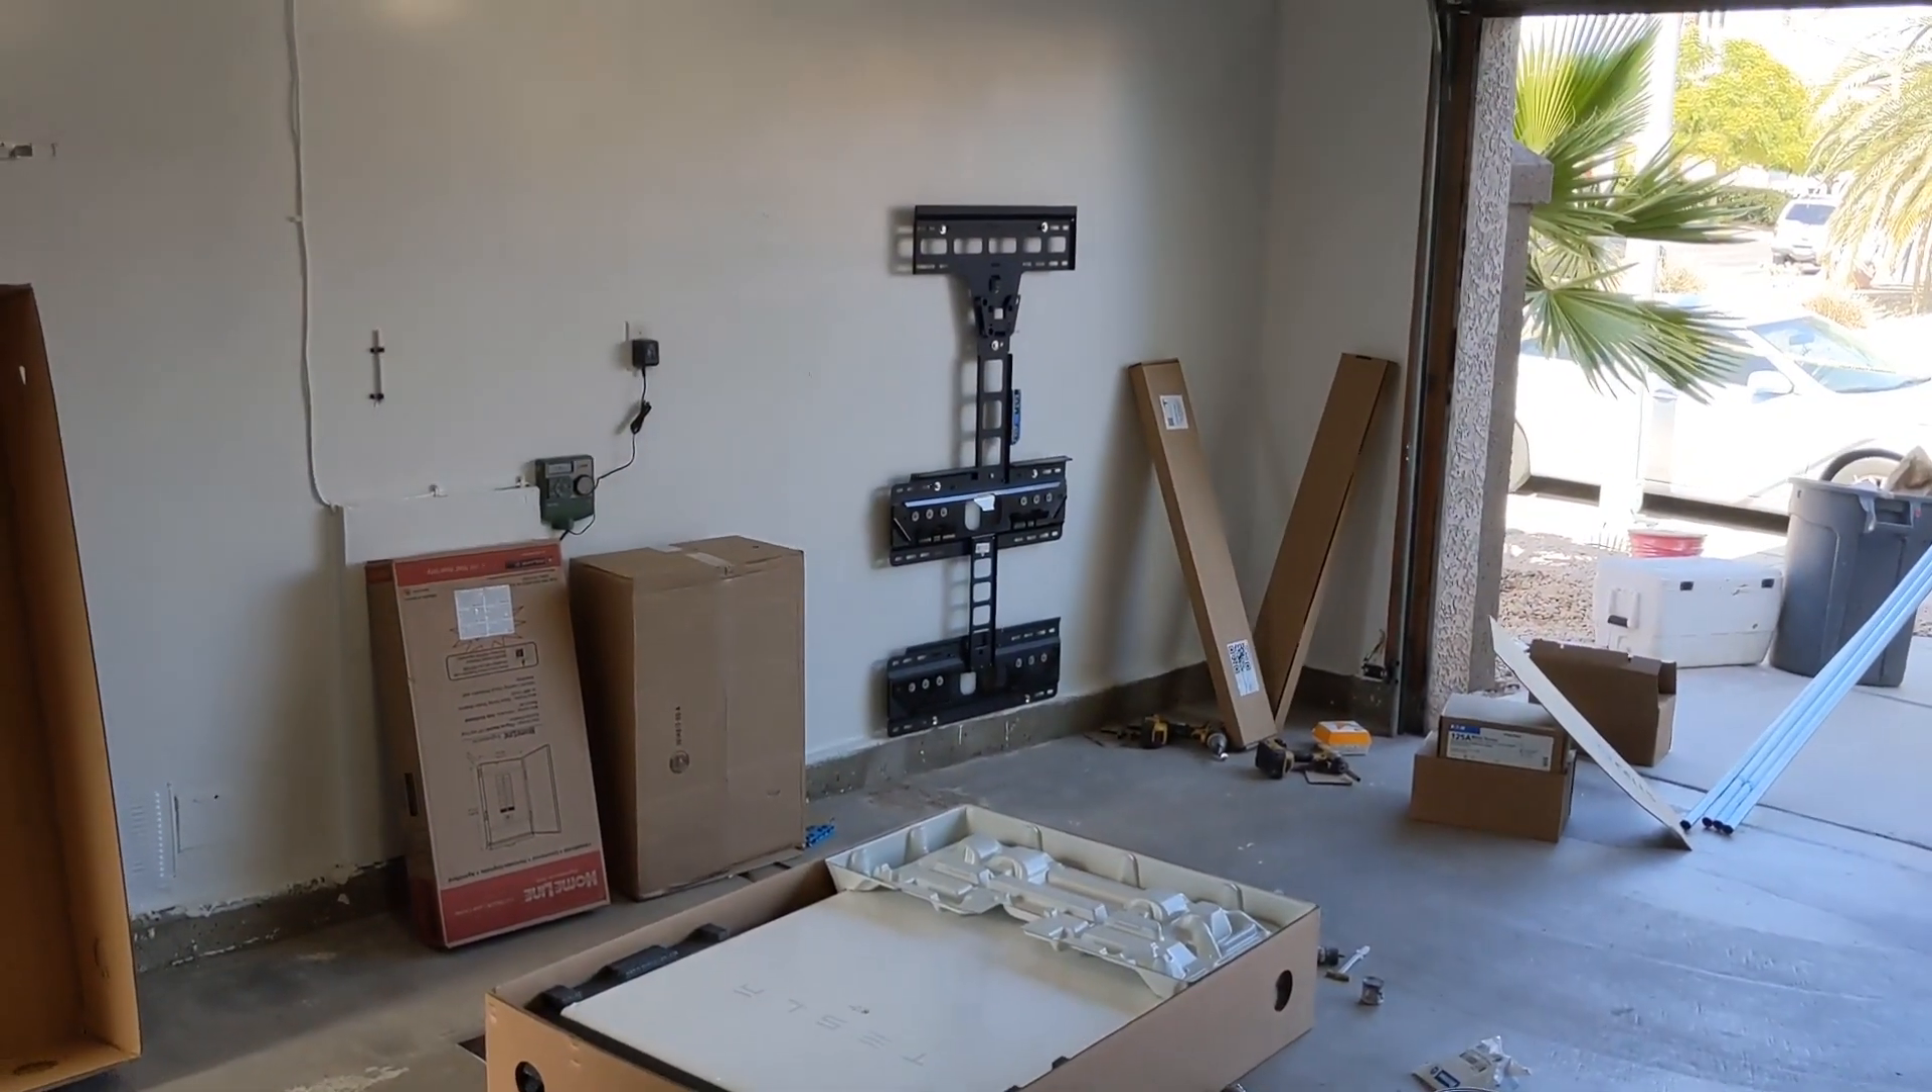The mount the wall mount for the powerwall is on the wall now.